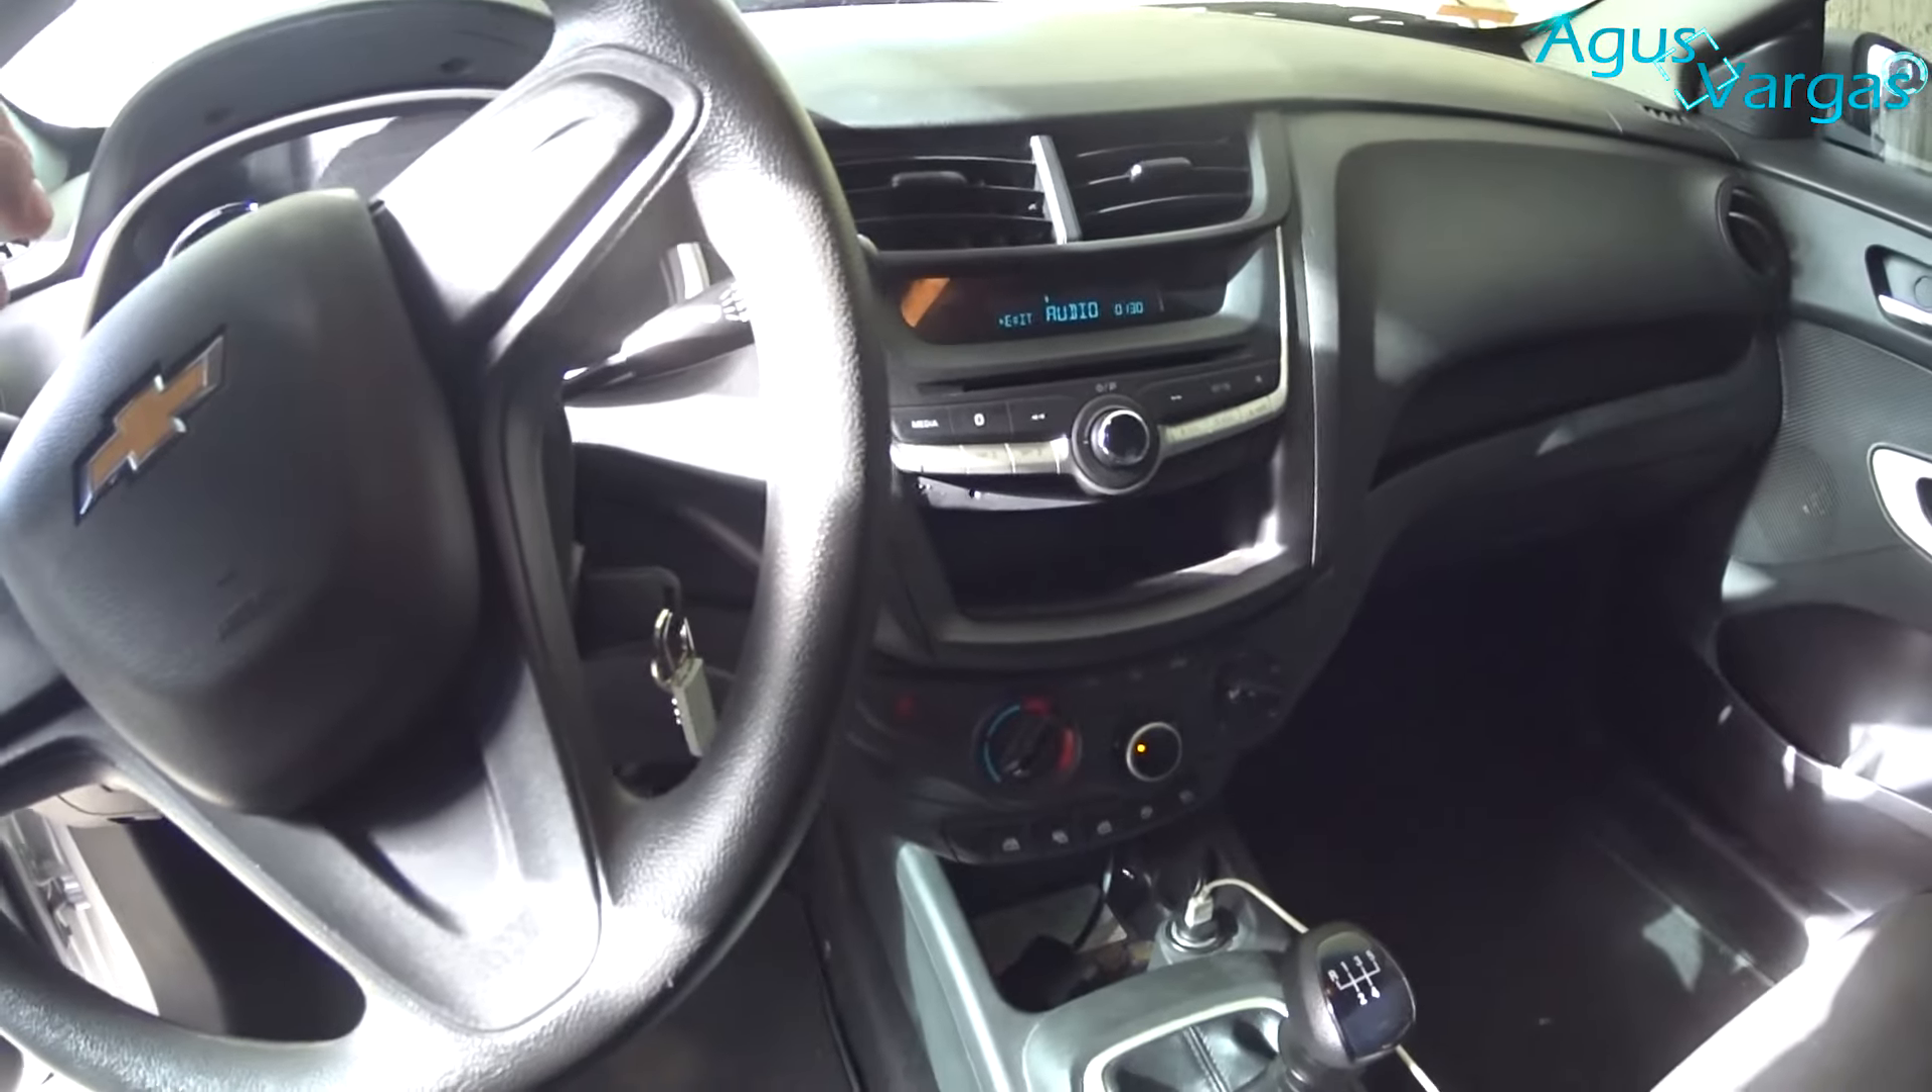Ya está todo armado El estéreo ya Lo ensamblamos otra vez En su lugar.